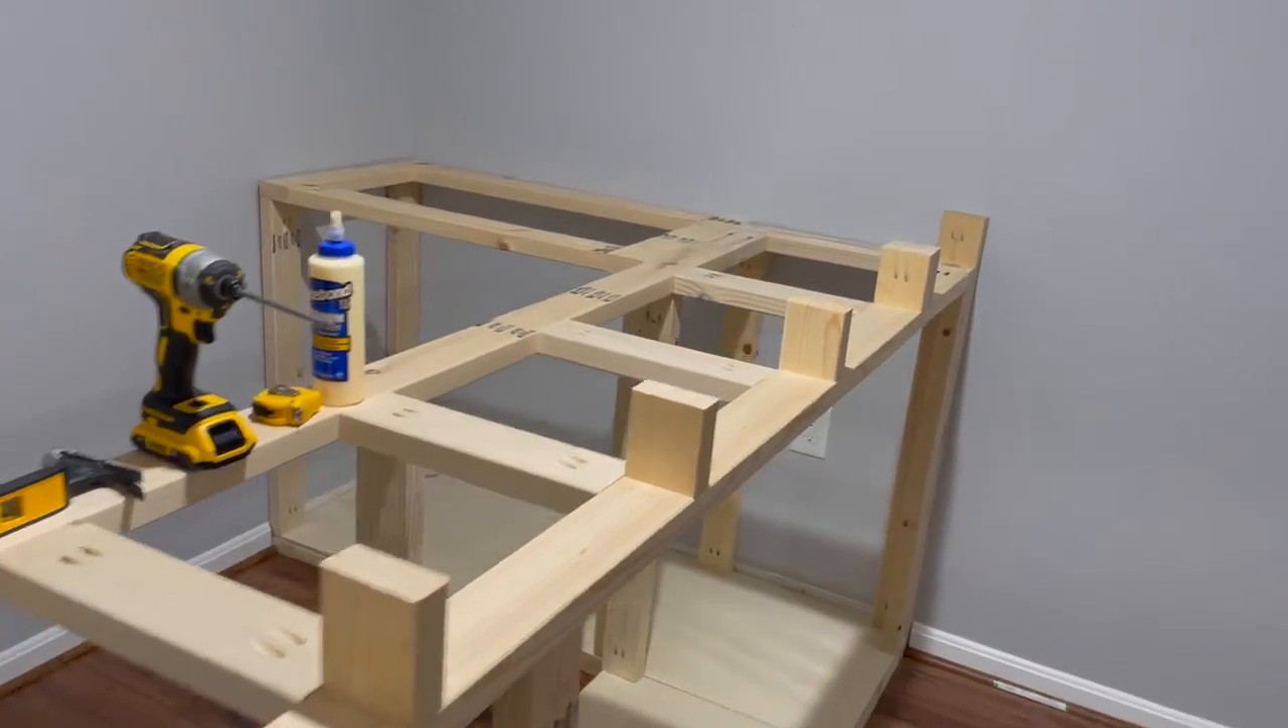Here I have added more 2x4 pieces to create the vertical support for the raised island.